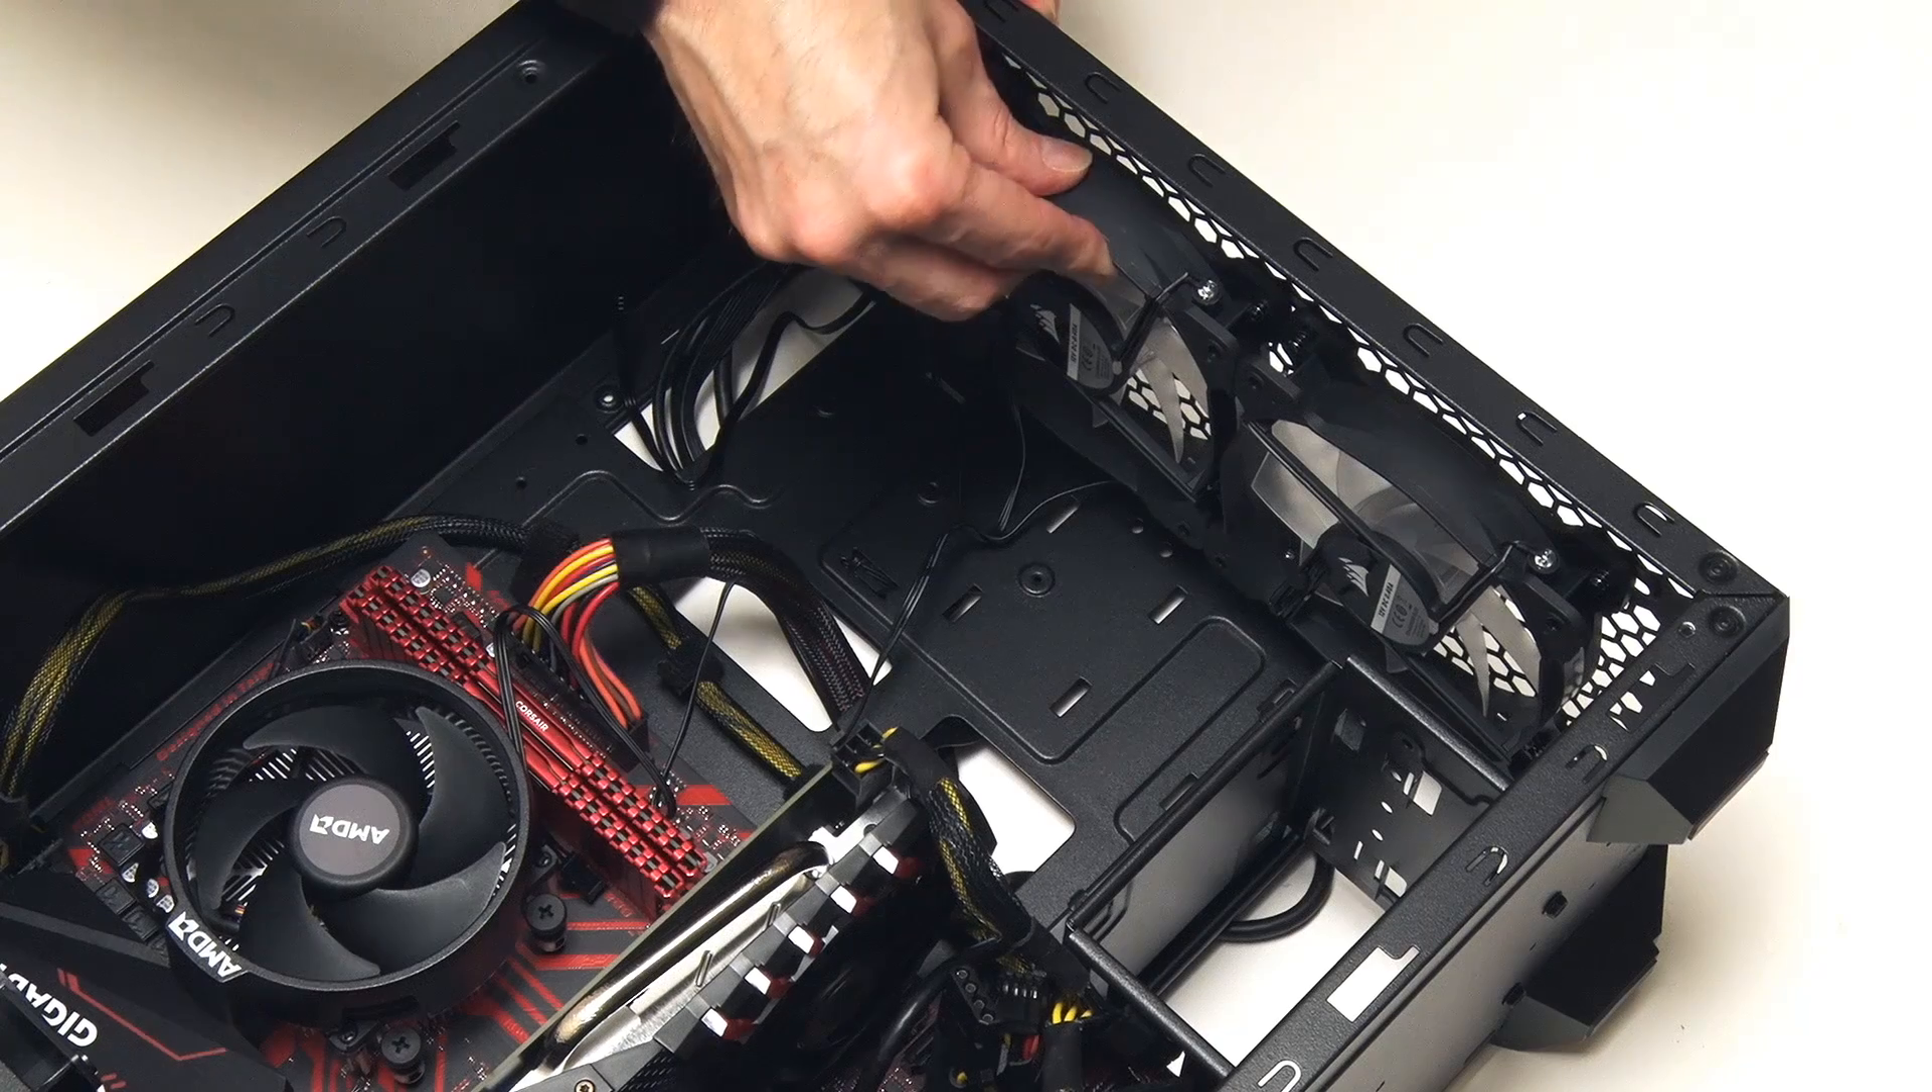Our PC has now got two front case fans.